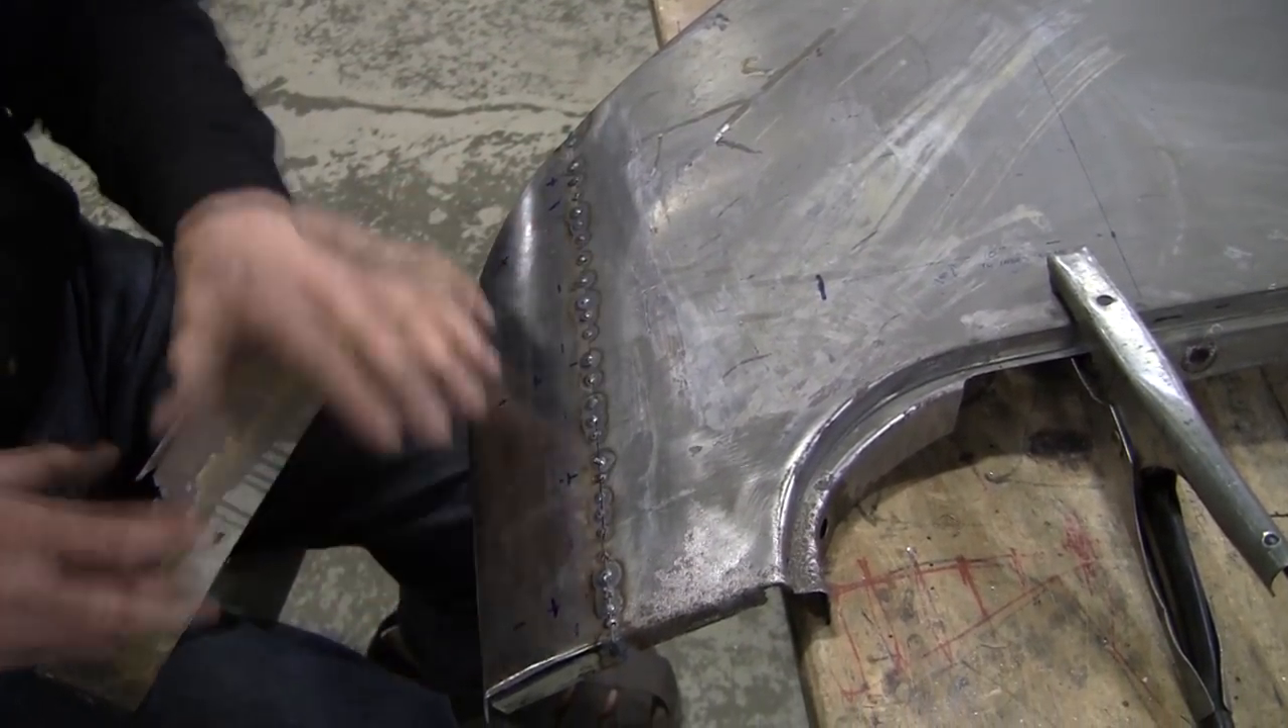So we've got some closely spaced tacks.